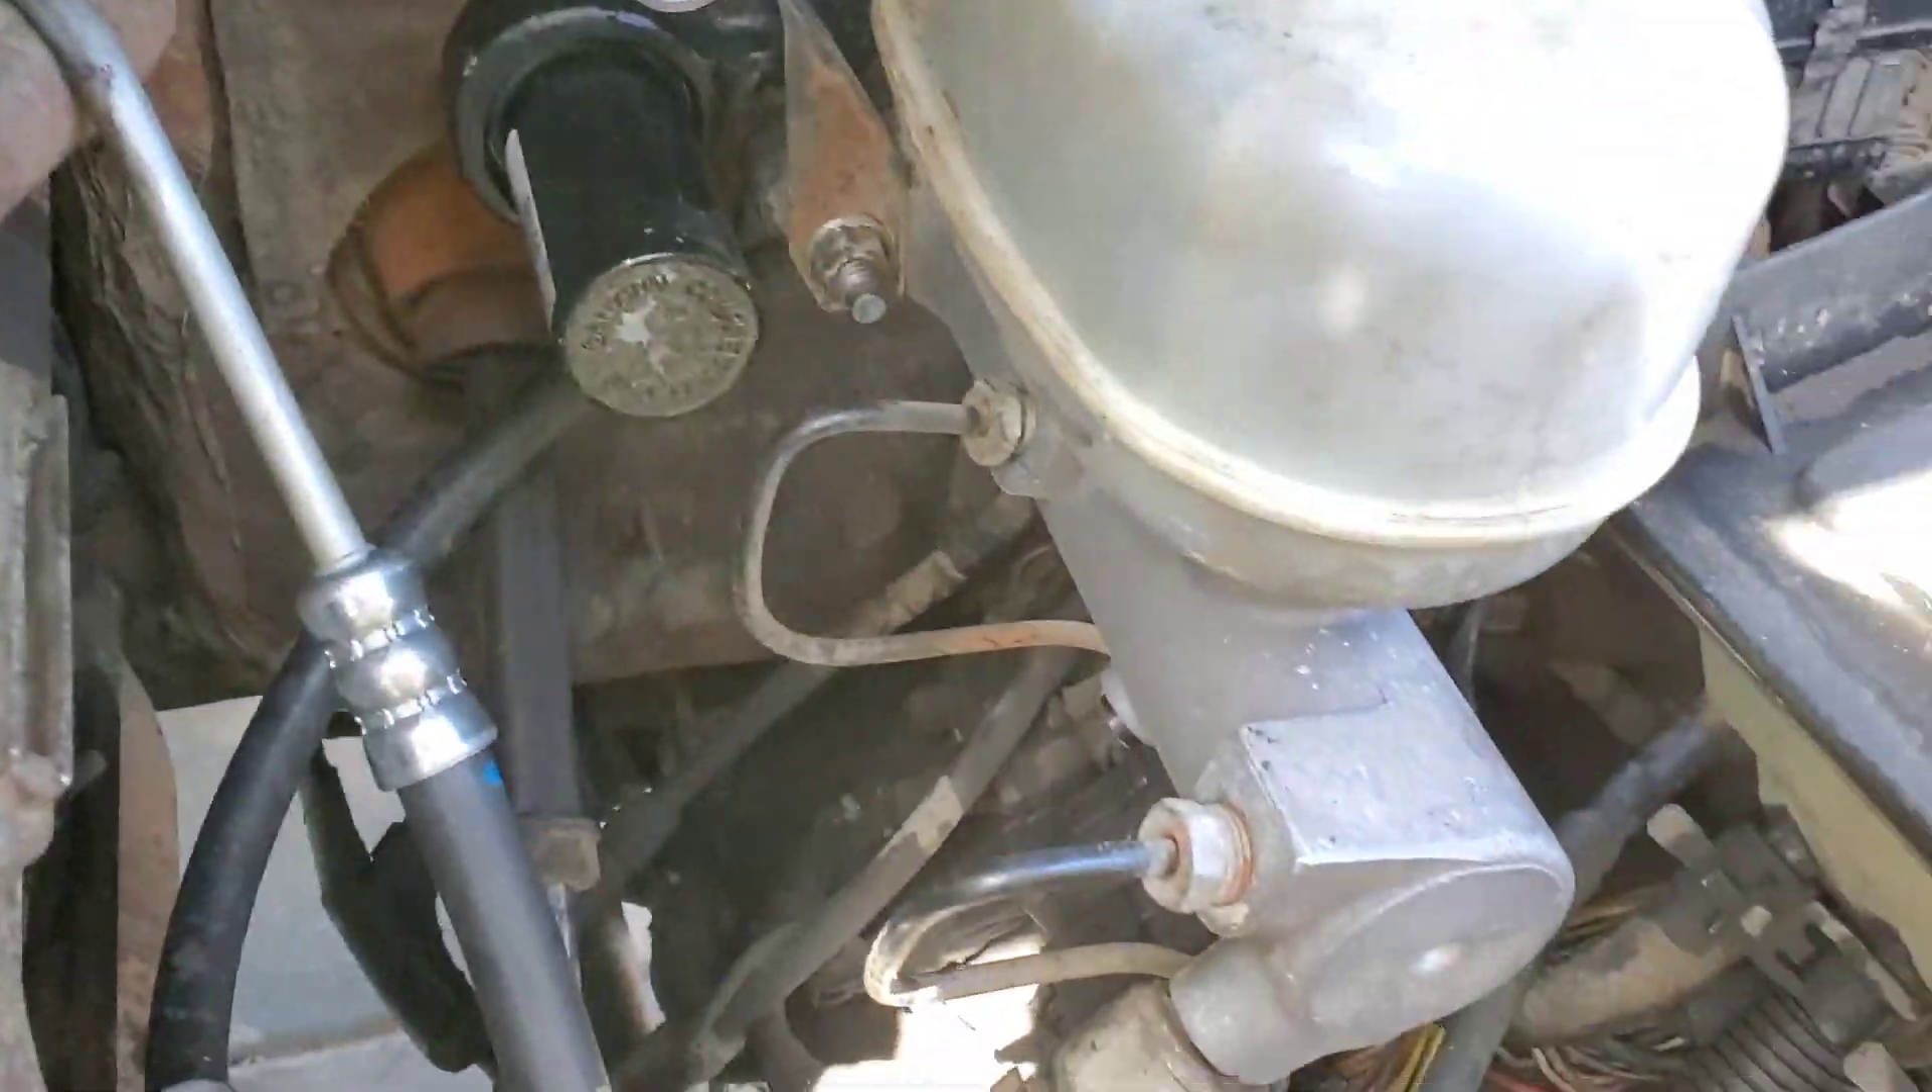Miren ya pusimos El maestro cilindro Para atrás.